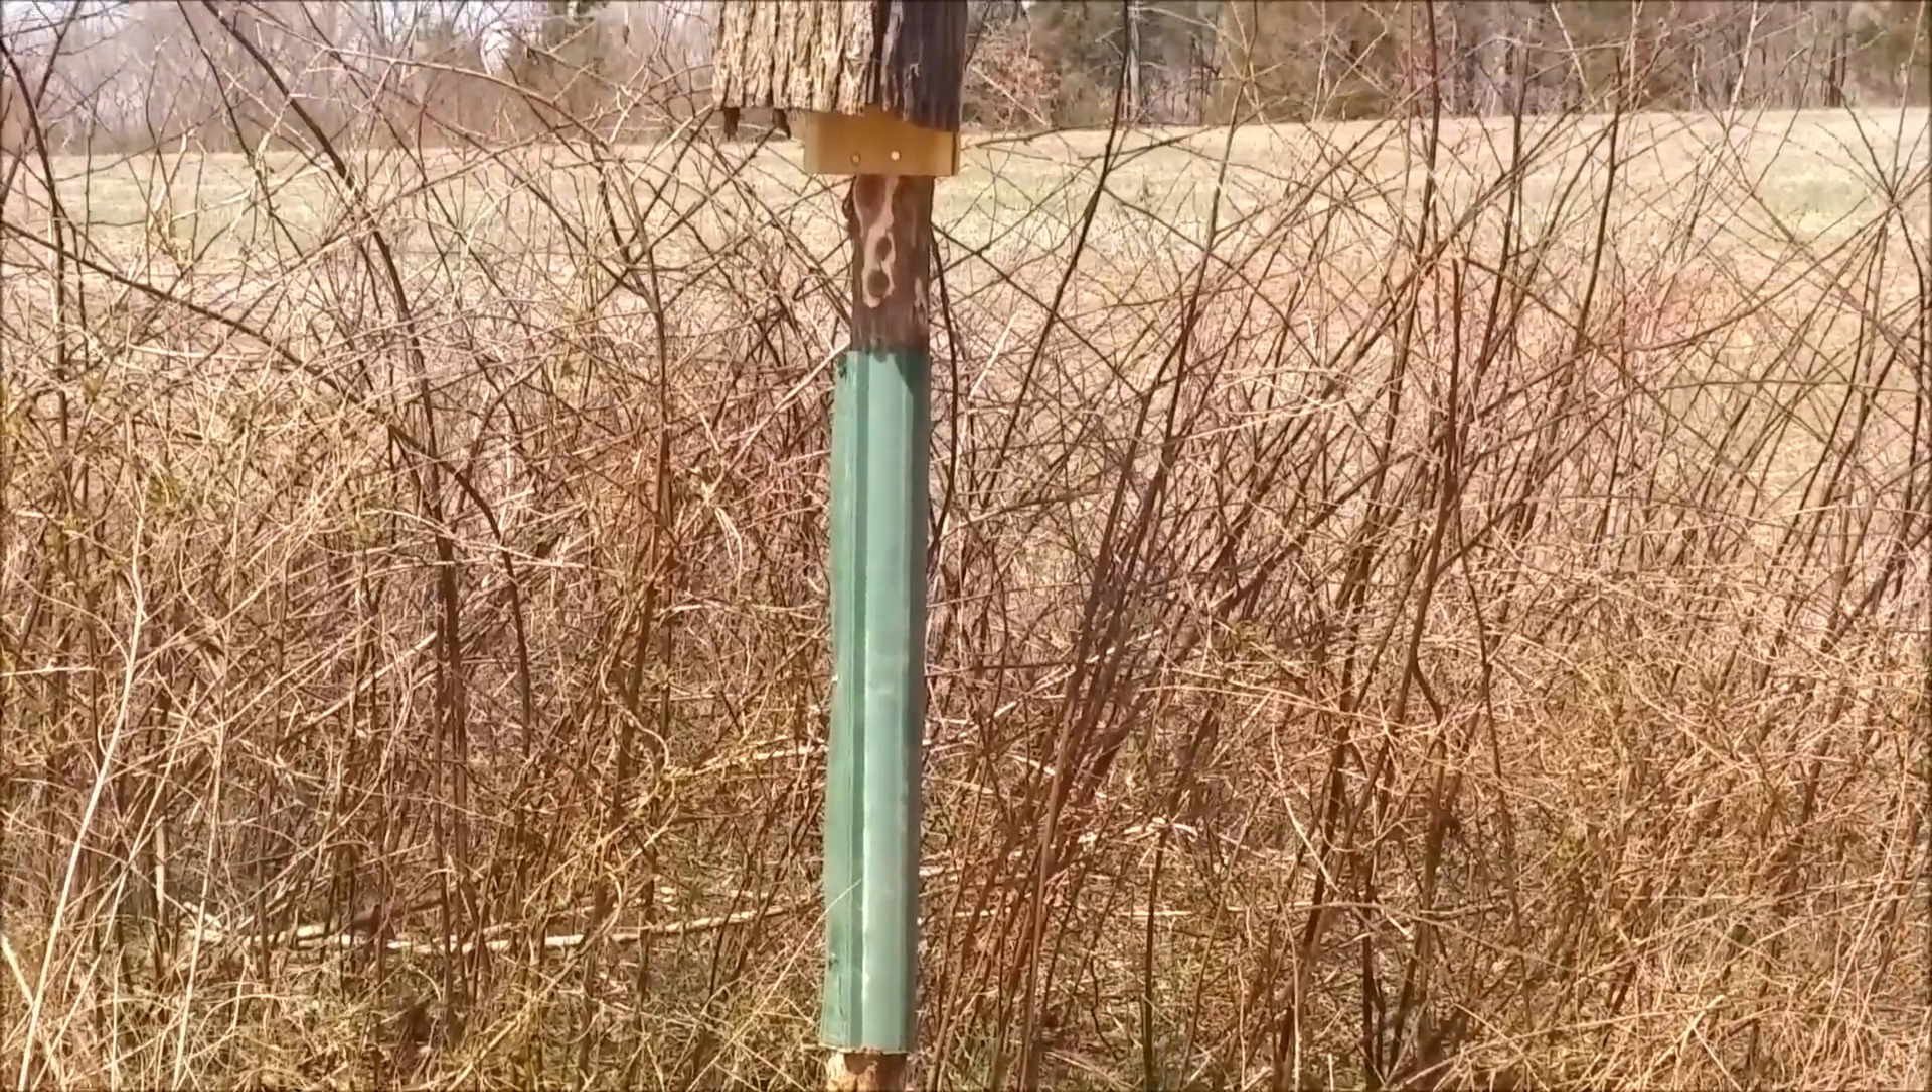We ended up wrapping a piece of steel roofing material around the tree for that predator guard and there it is.